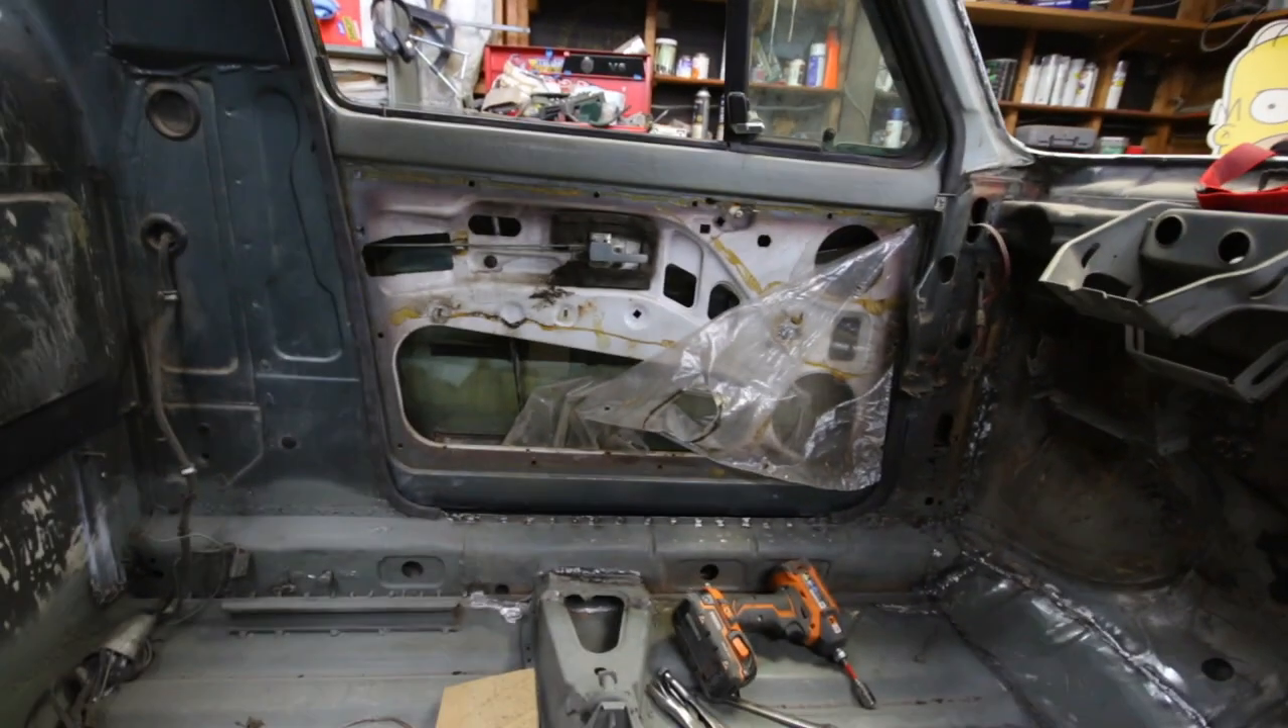I ended up taking off the inside panels of the doors.